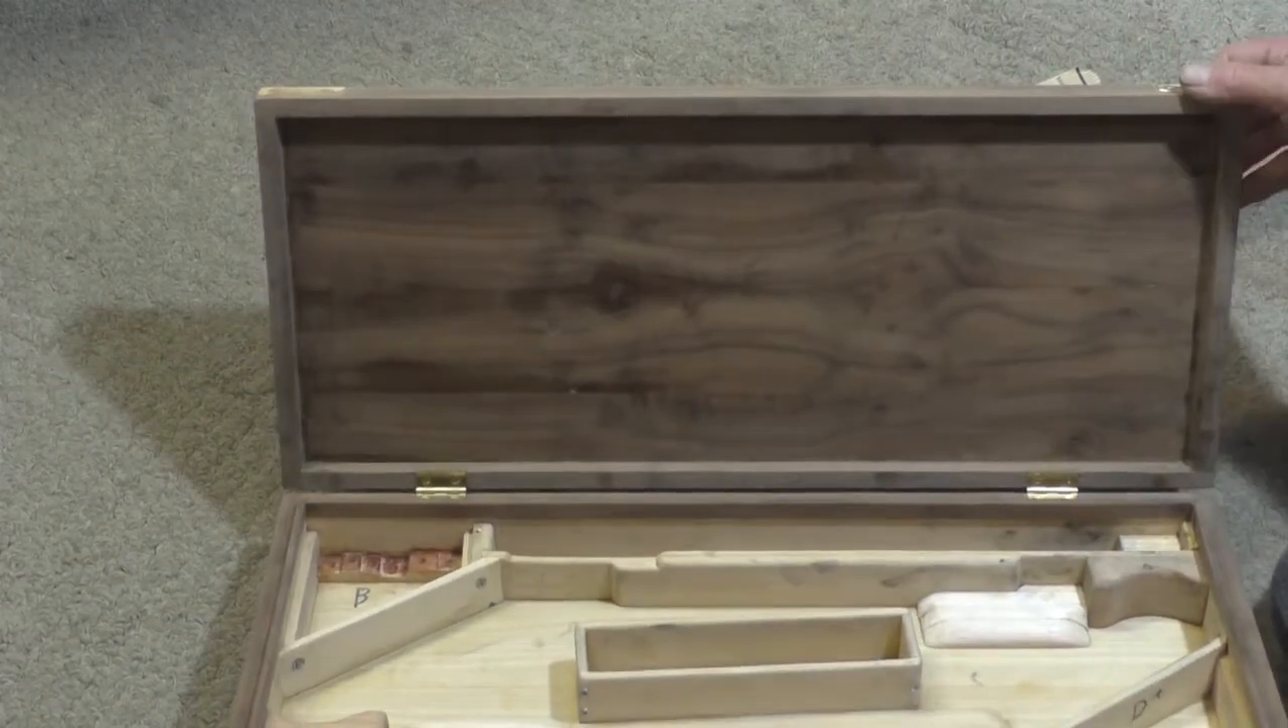Now I'm block sanding with 220. I've got my hinges on. Stop hinges. They stop the lid right there.